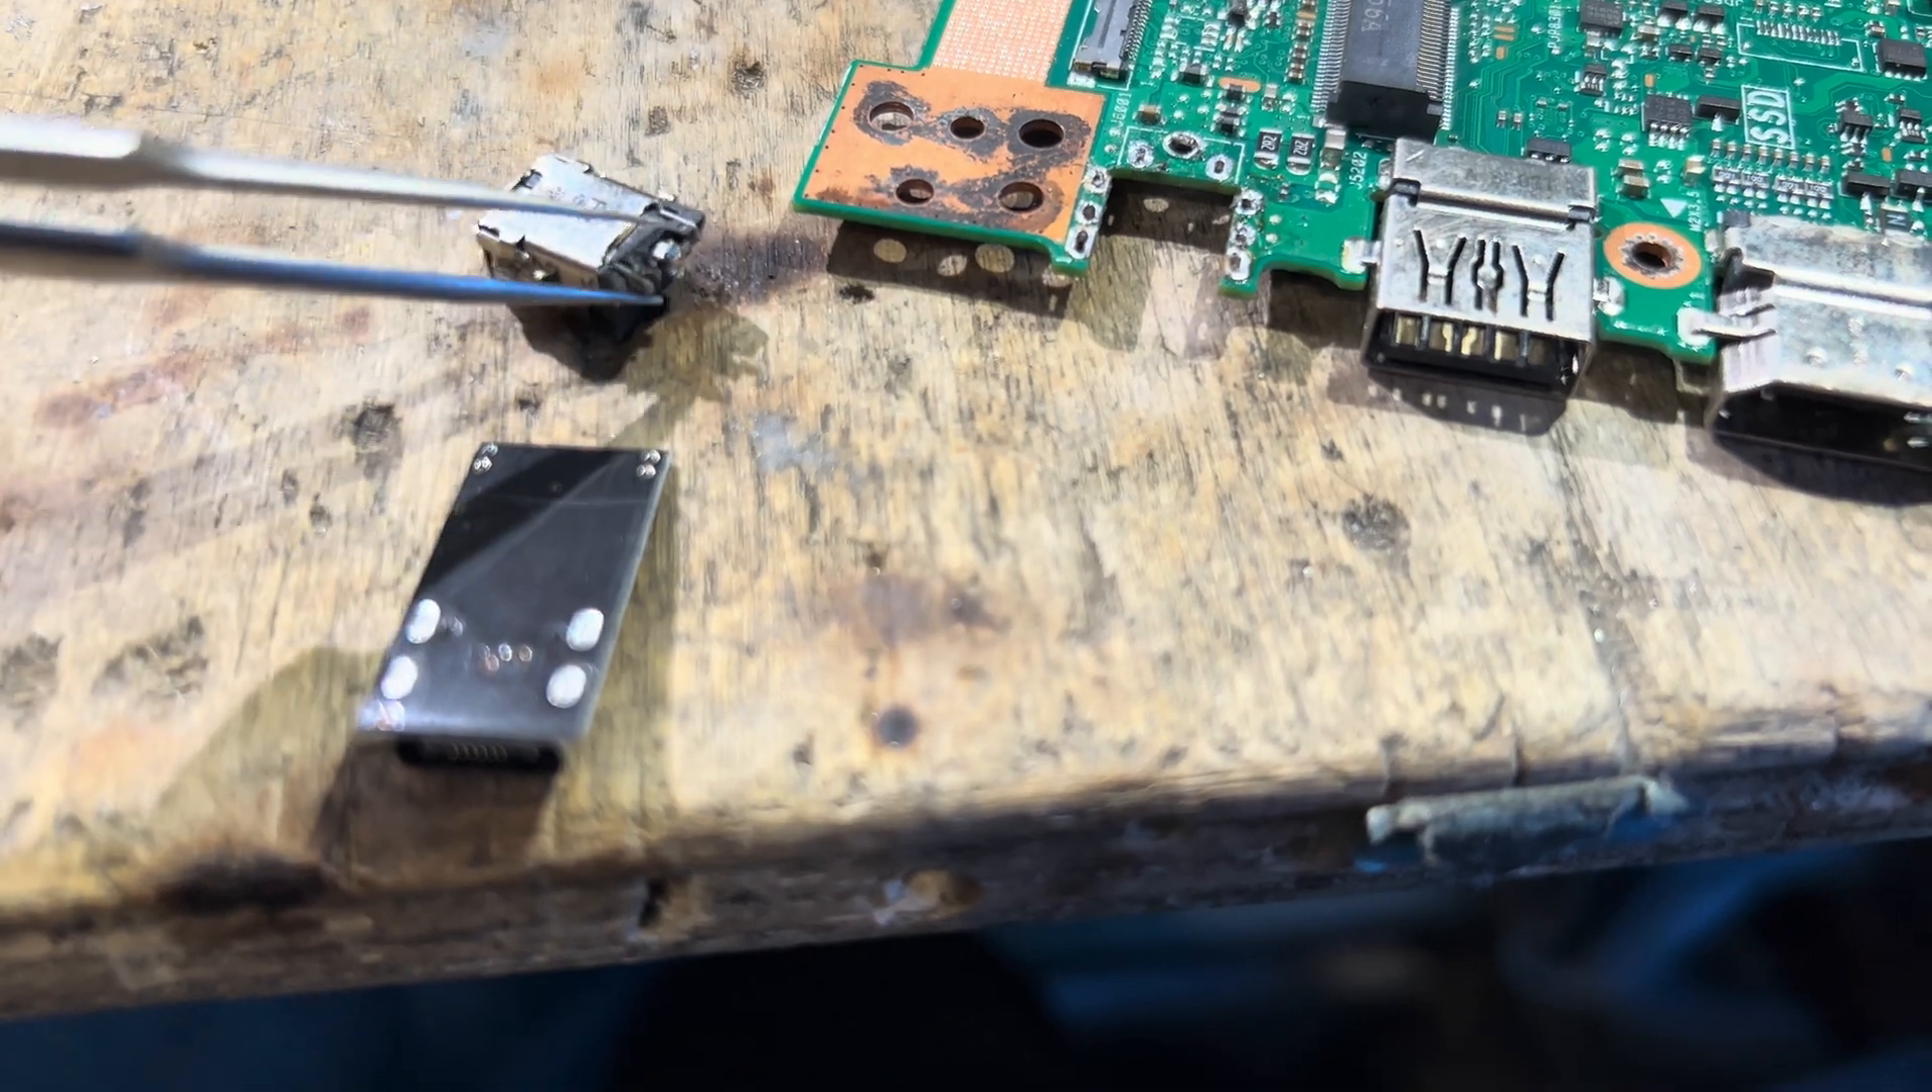Okay so the old connector has been removed rather forcefully removed but it's no use to us out and now it's time to figure out how to place the new one.